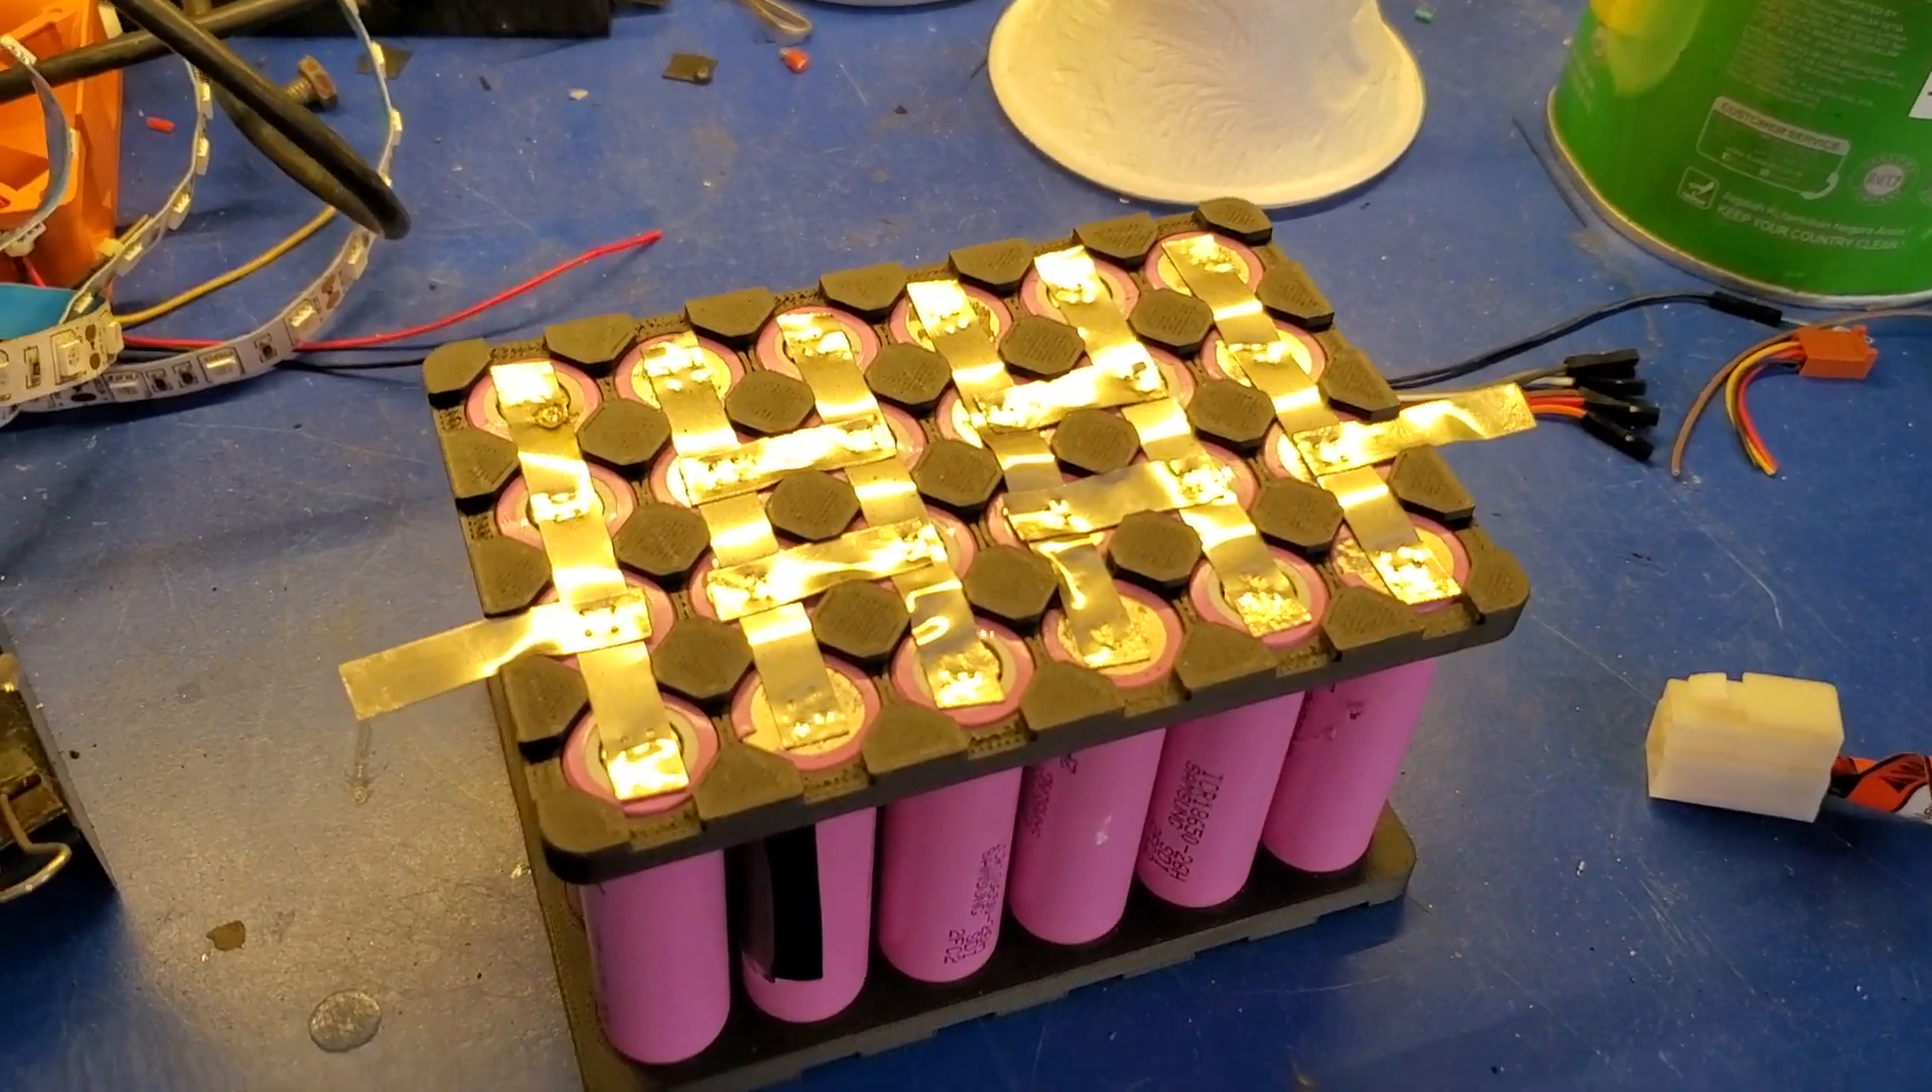This nickel strip I used and welded in there fits perfectly in the groove.